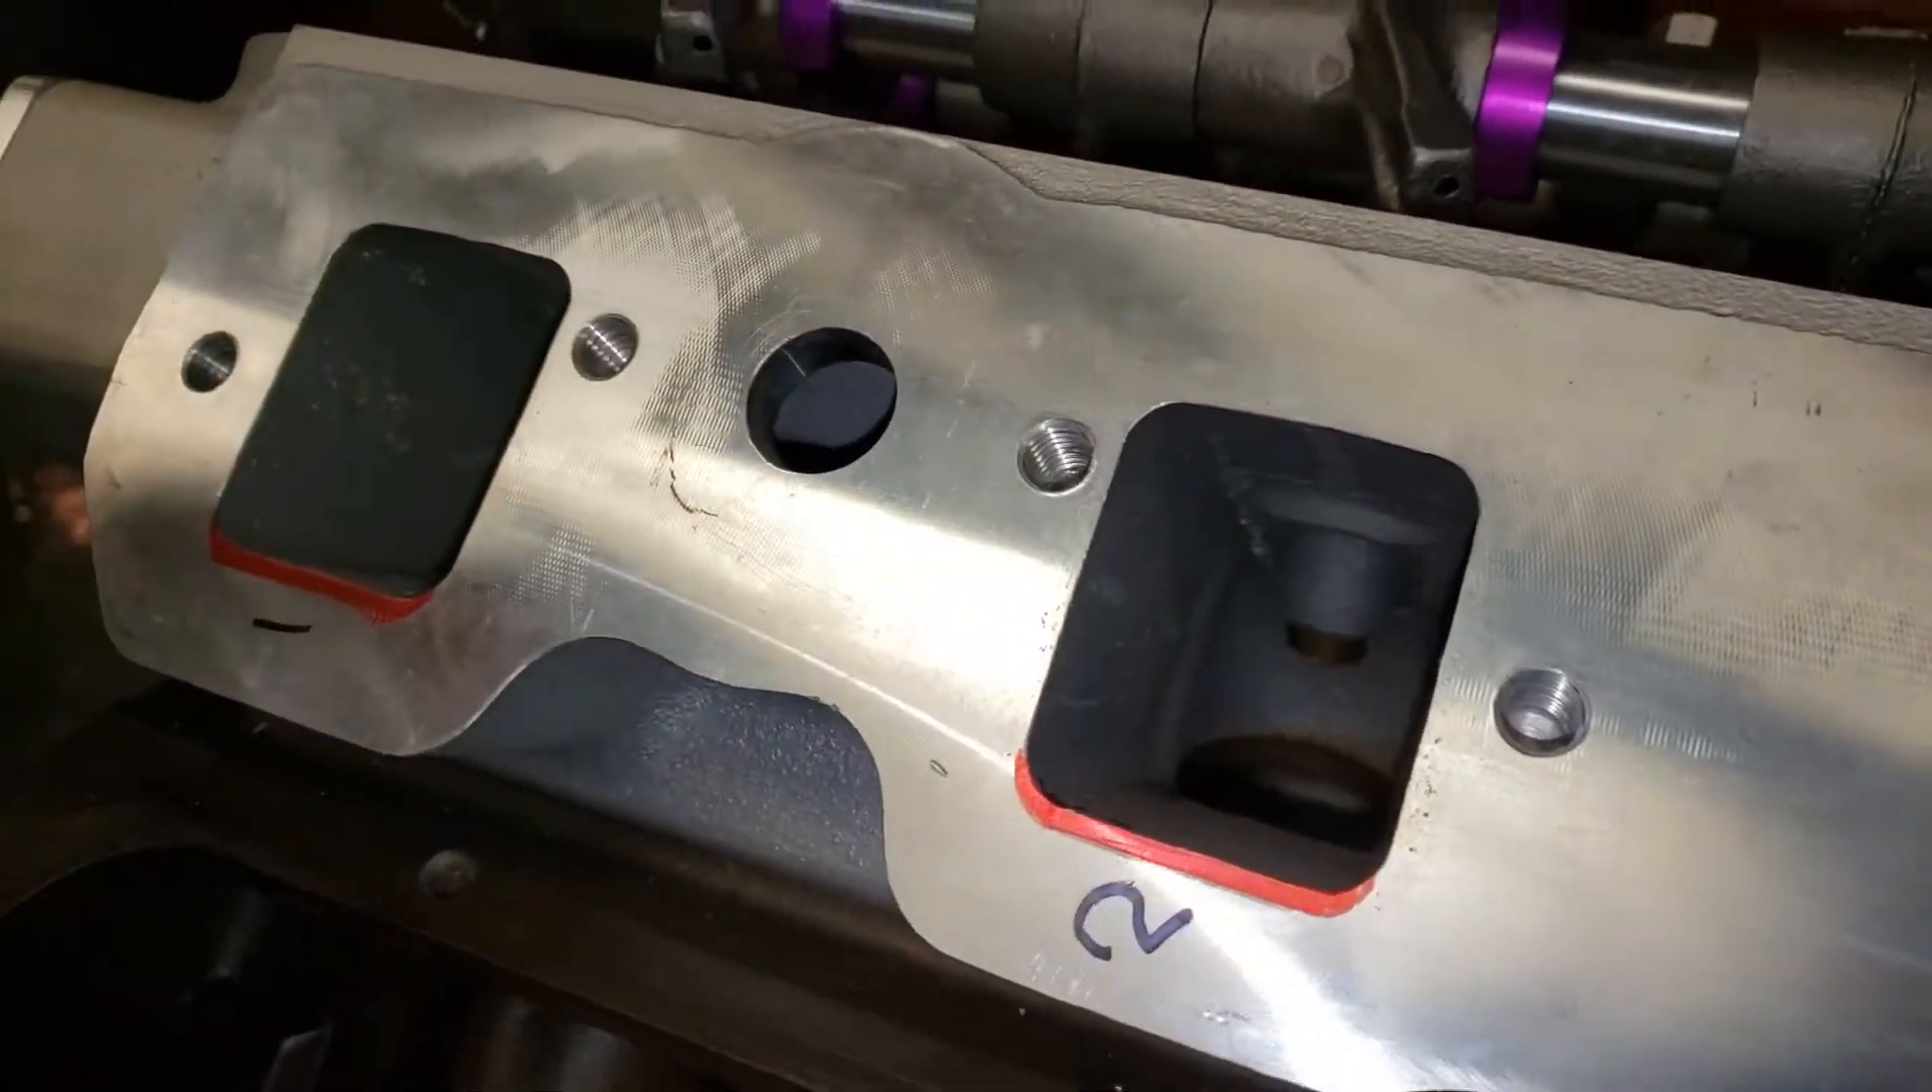And I put an intake manifold gasket in there also, but on both left and right cylinder heads, on each port at the bottom was a 3 .32 of an inch of red material sticking out into the airflow.